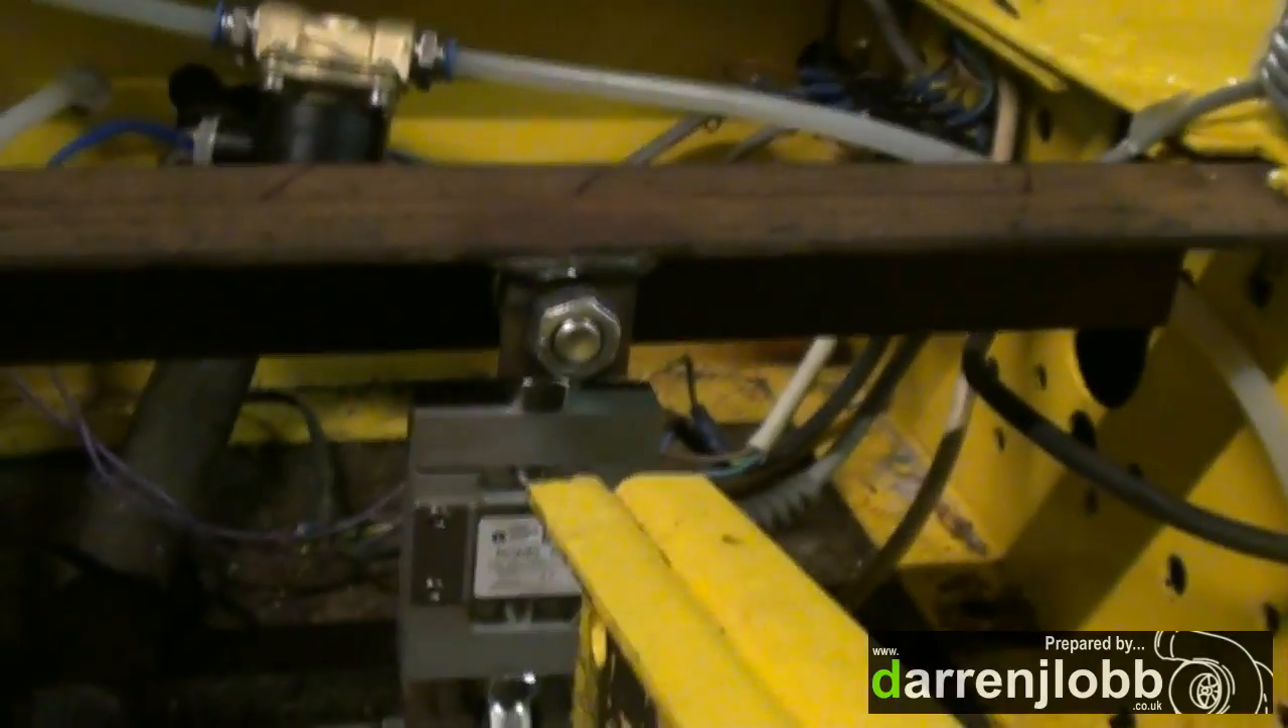Welded a little bracket on there just to take the top of the load cell.